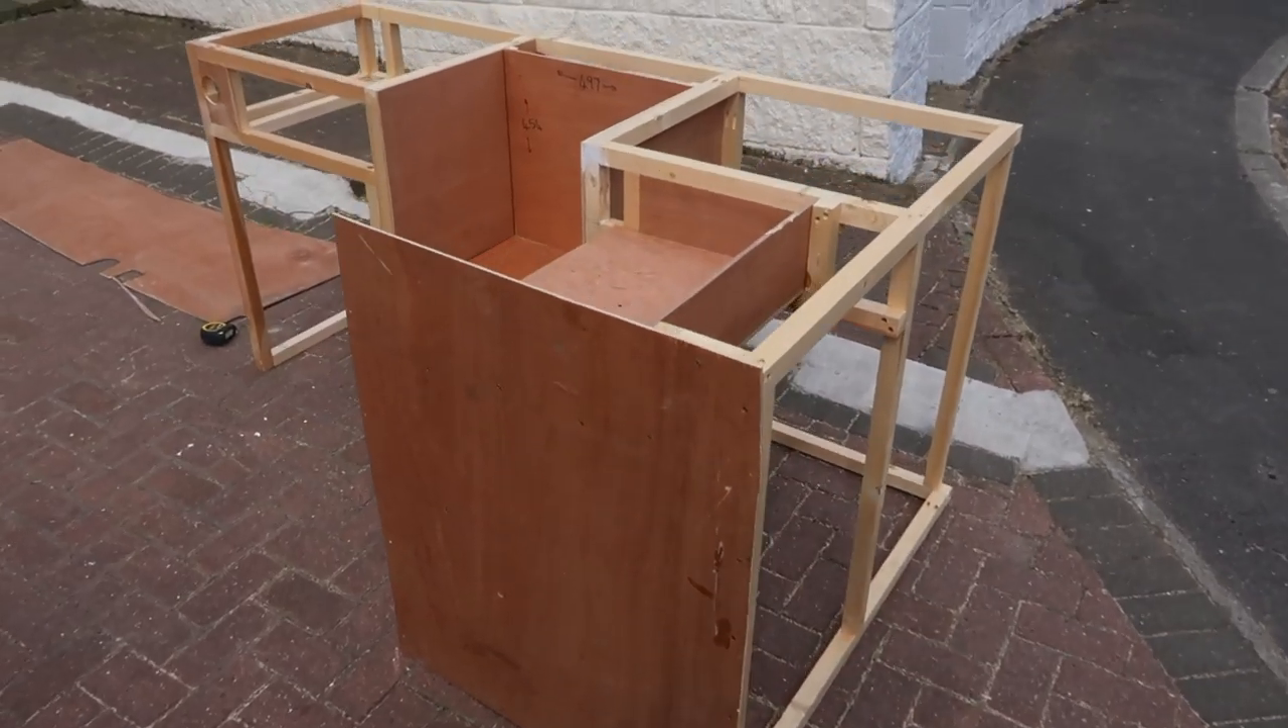All right guys just finished making the carcass for the kitchen so I'm gonna run through this with you now.